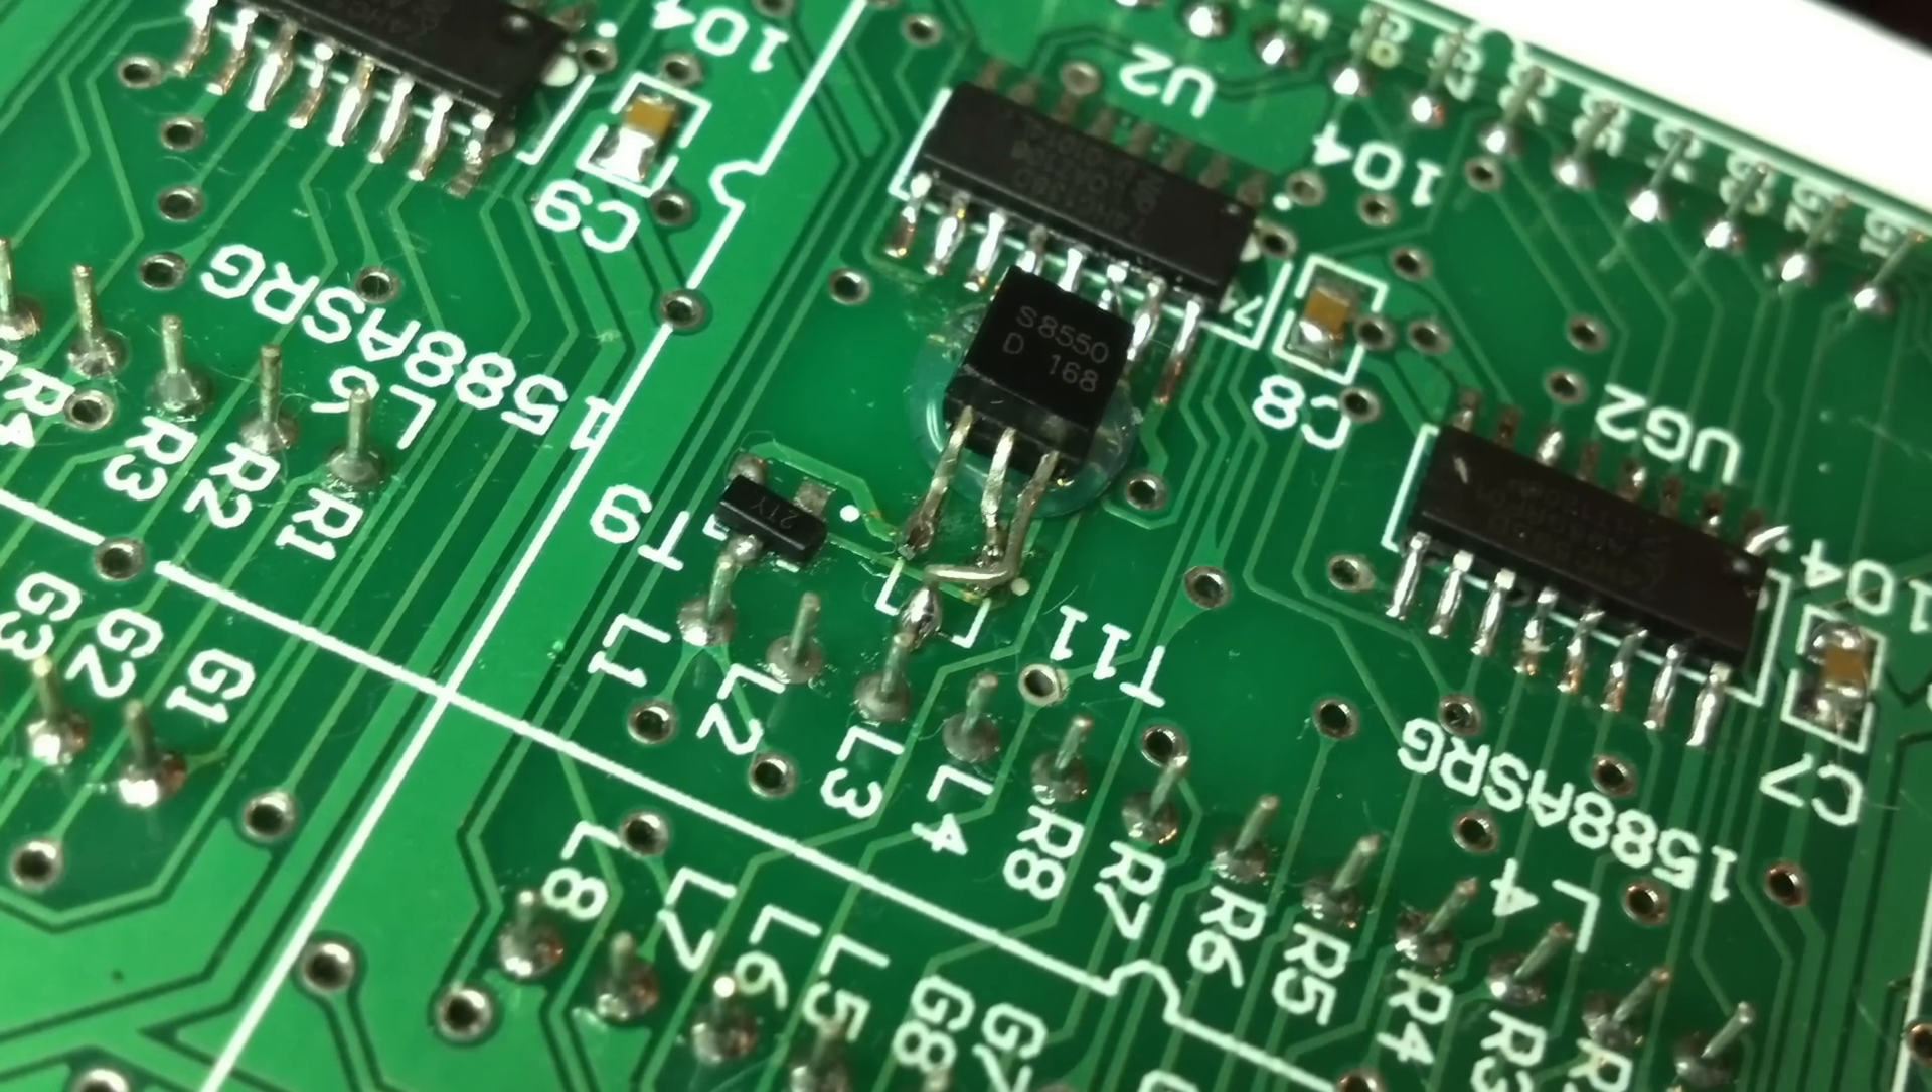It would have been nice if the pinouts matches between the new transistor and the pads. But I wasn't so lucky.